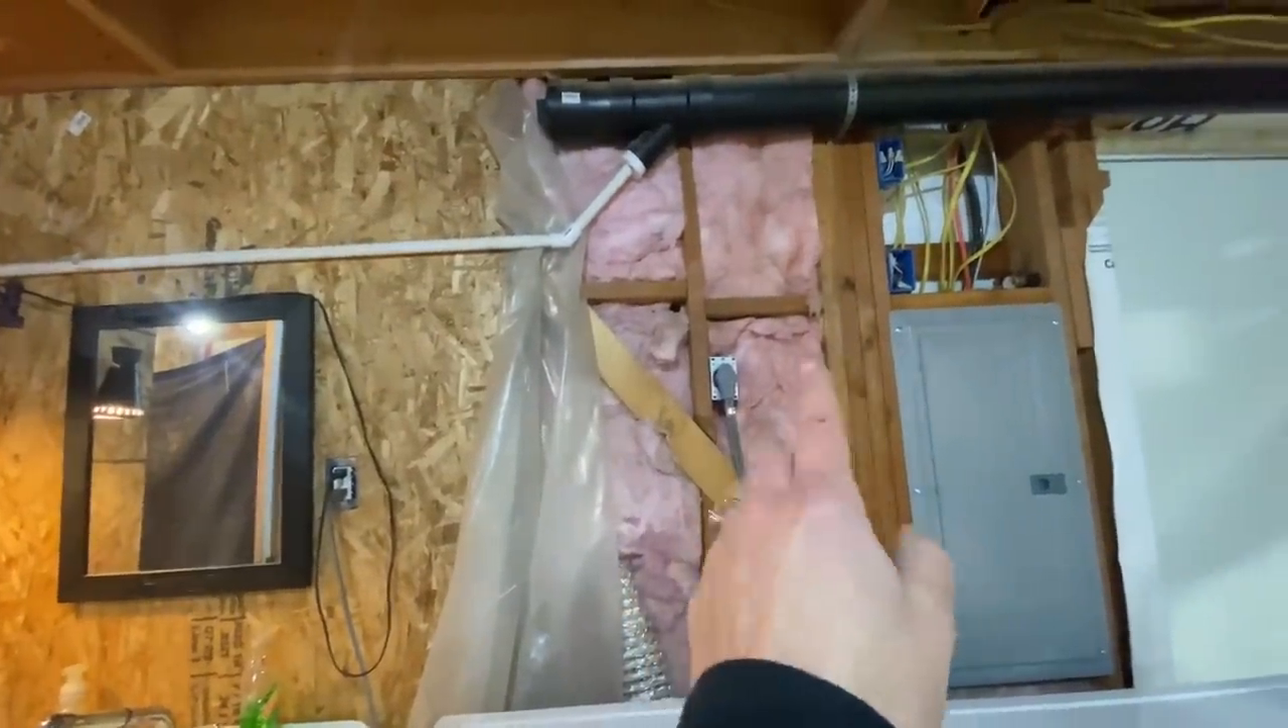This wall is partially done we didn't want to completely finish because there's some more wires that we still have to run um behind this wall before we completely close it up.